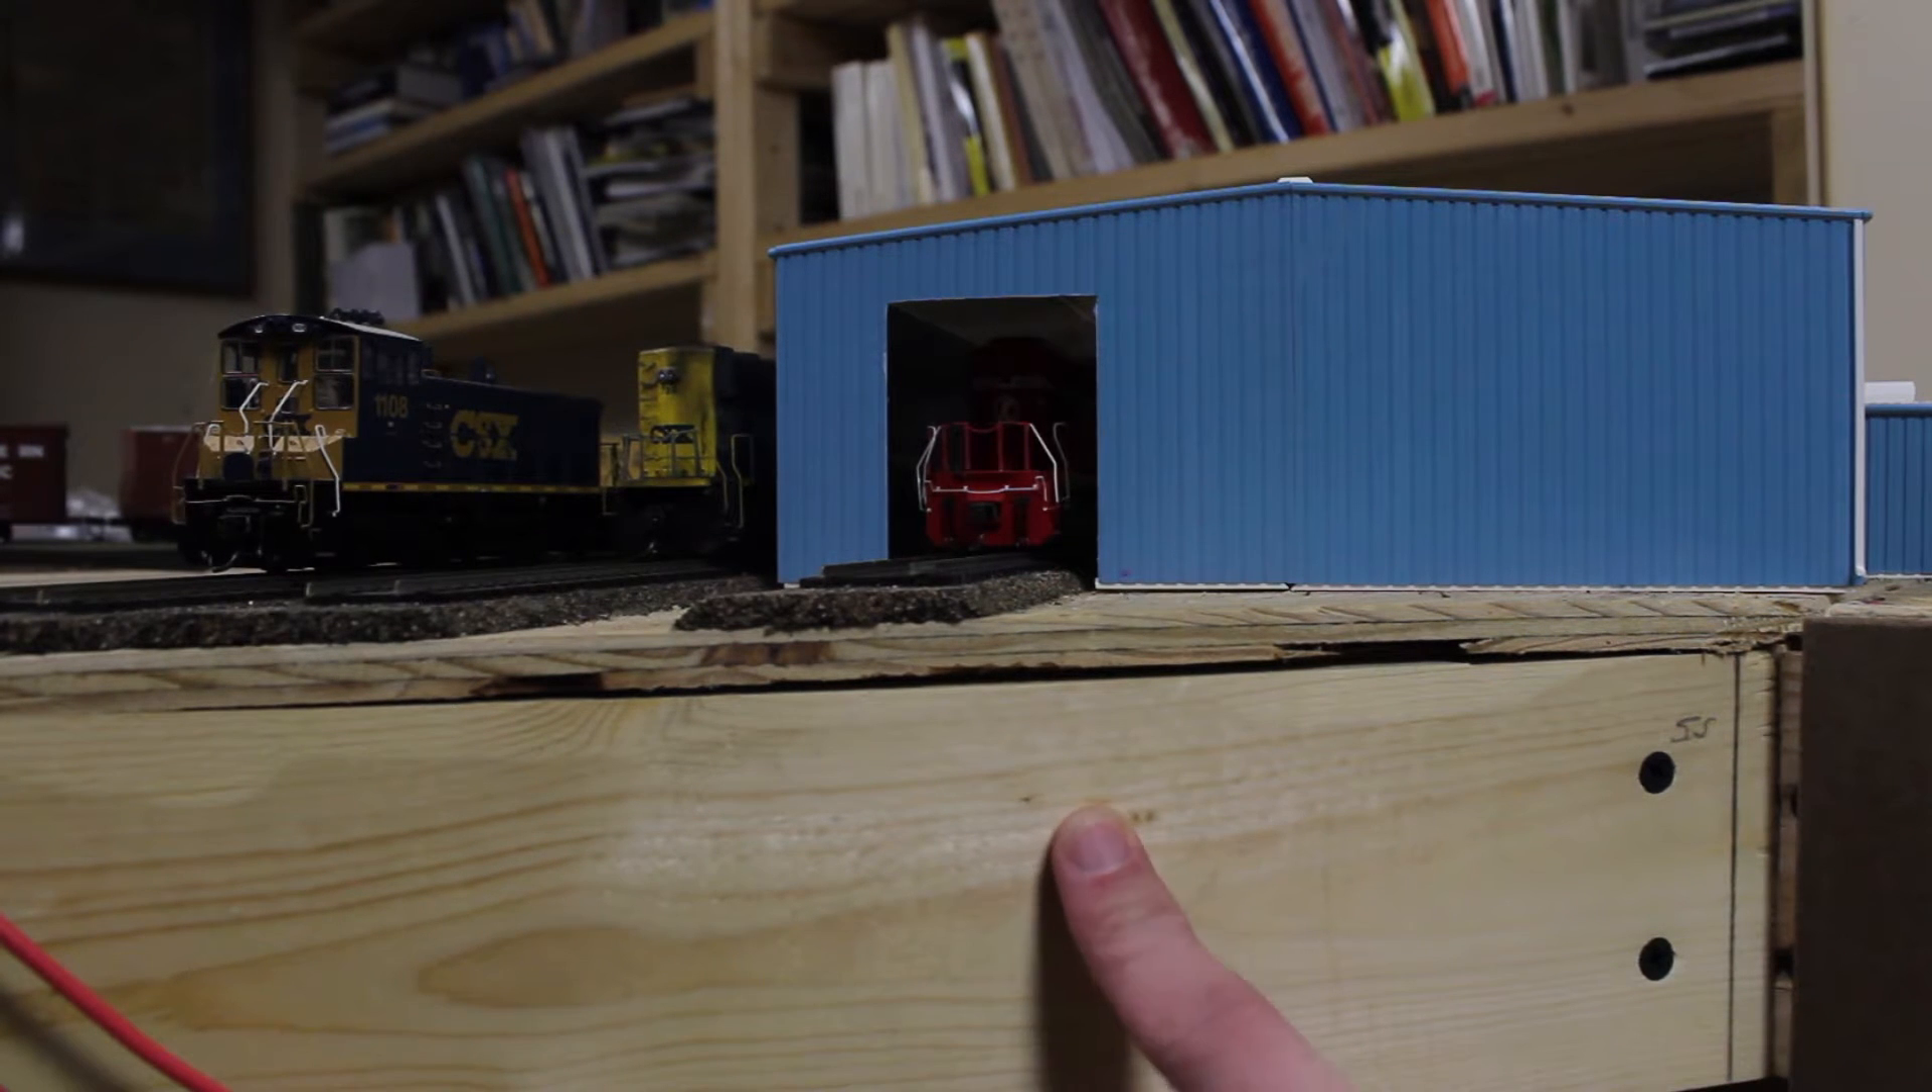As you can probably see there is a gap here between the plywood and the frame for the layout. That gap is not supposed to be there.